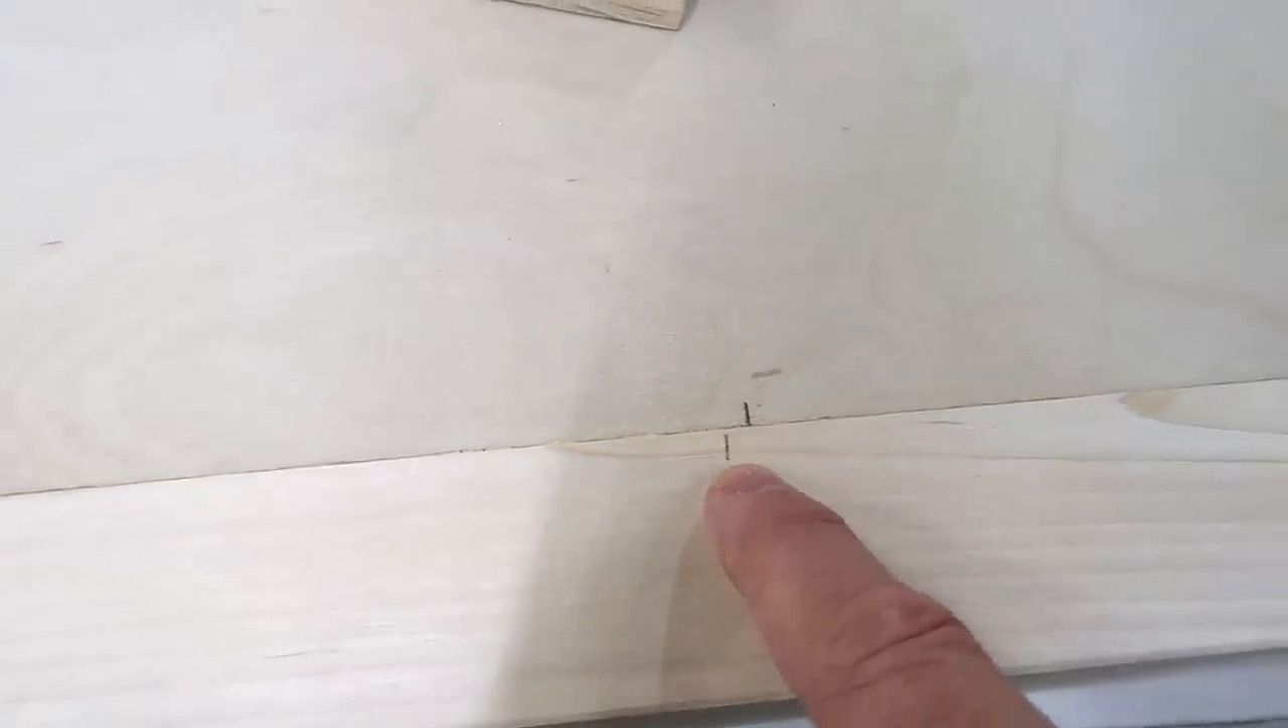And you'll notice my dowel alignment marks are not lined up with each other.